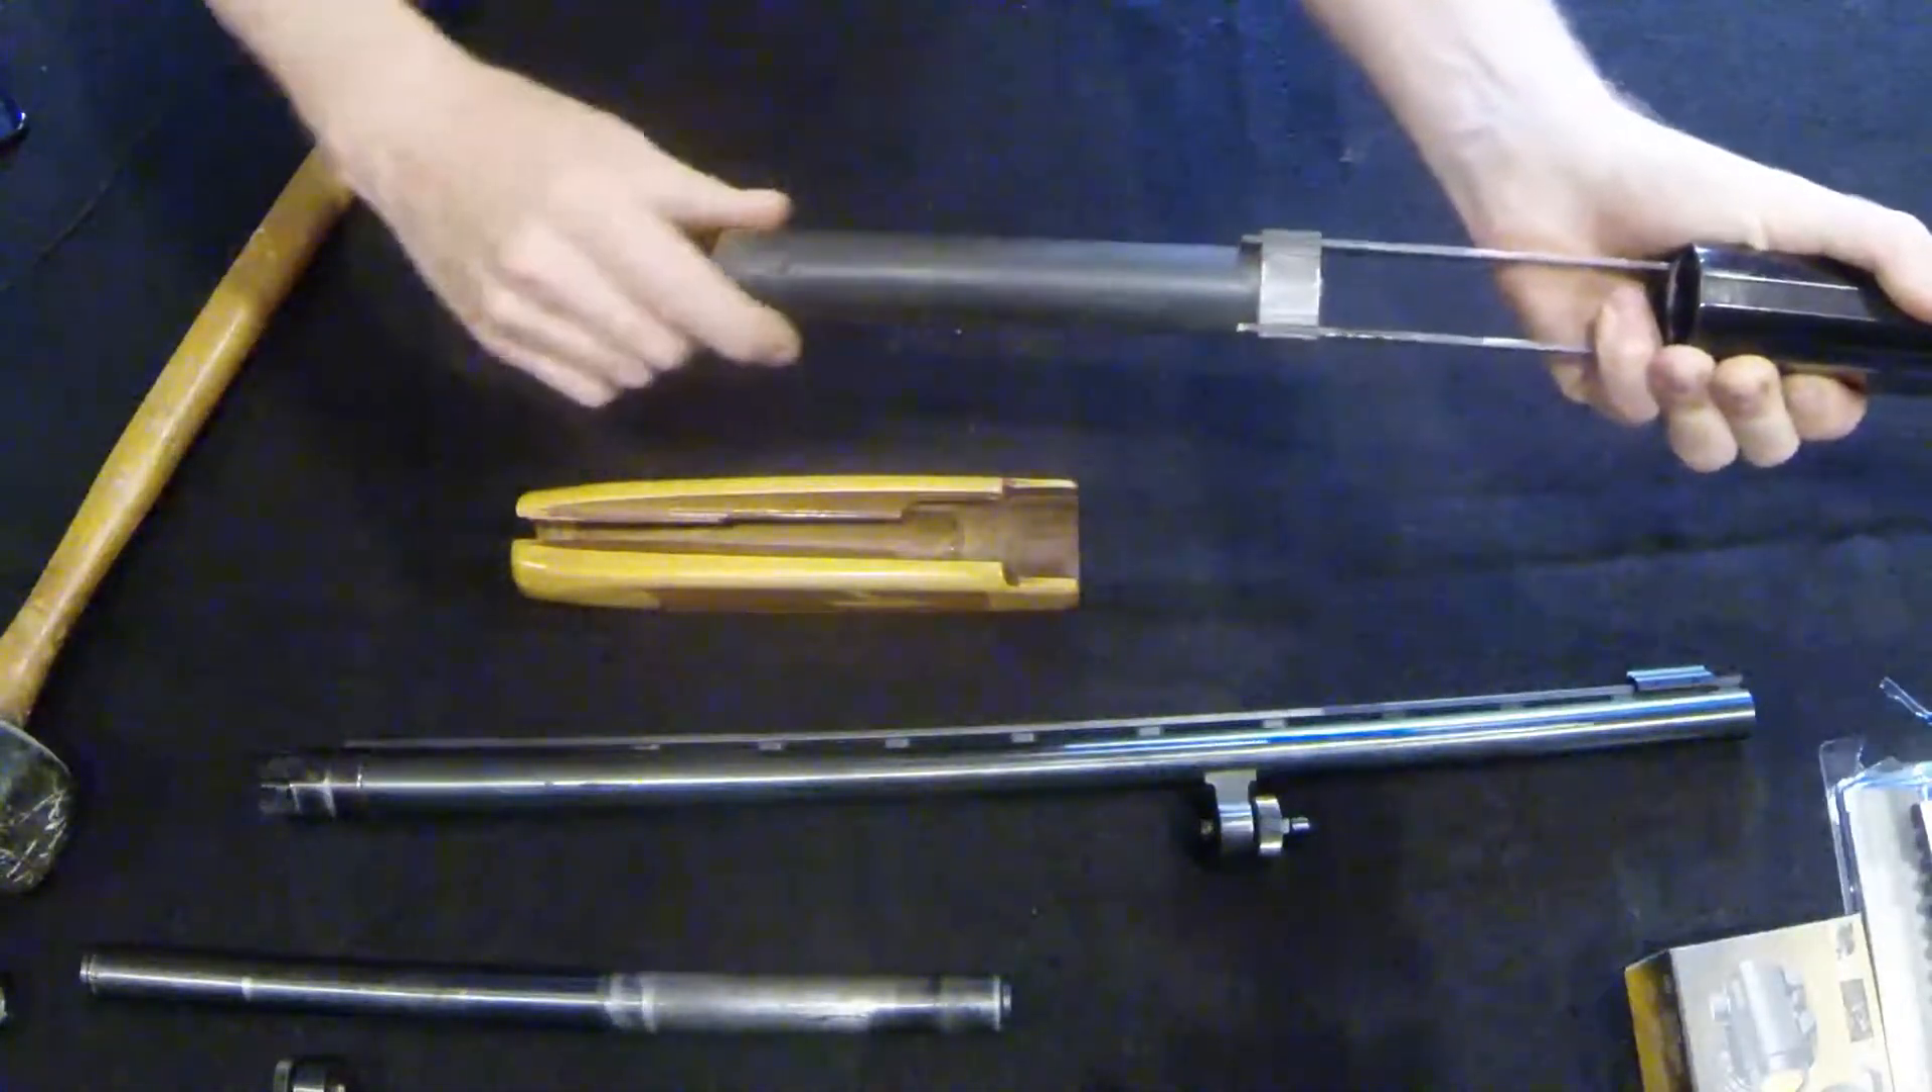There you have it forend removed.